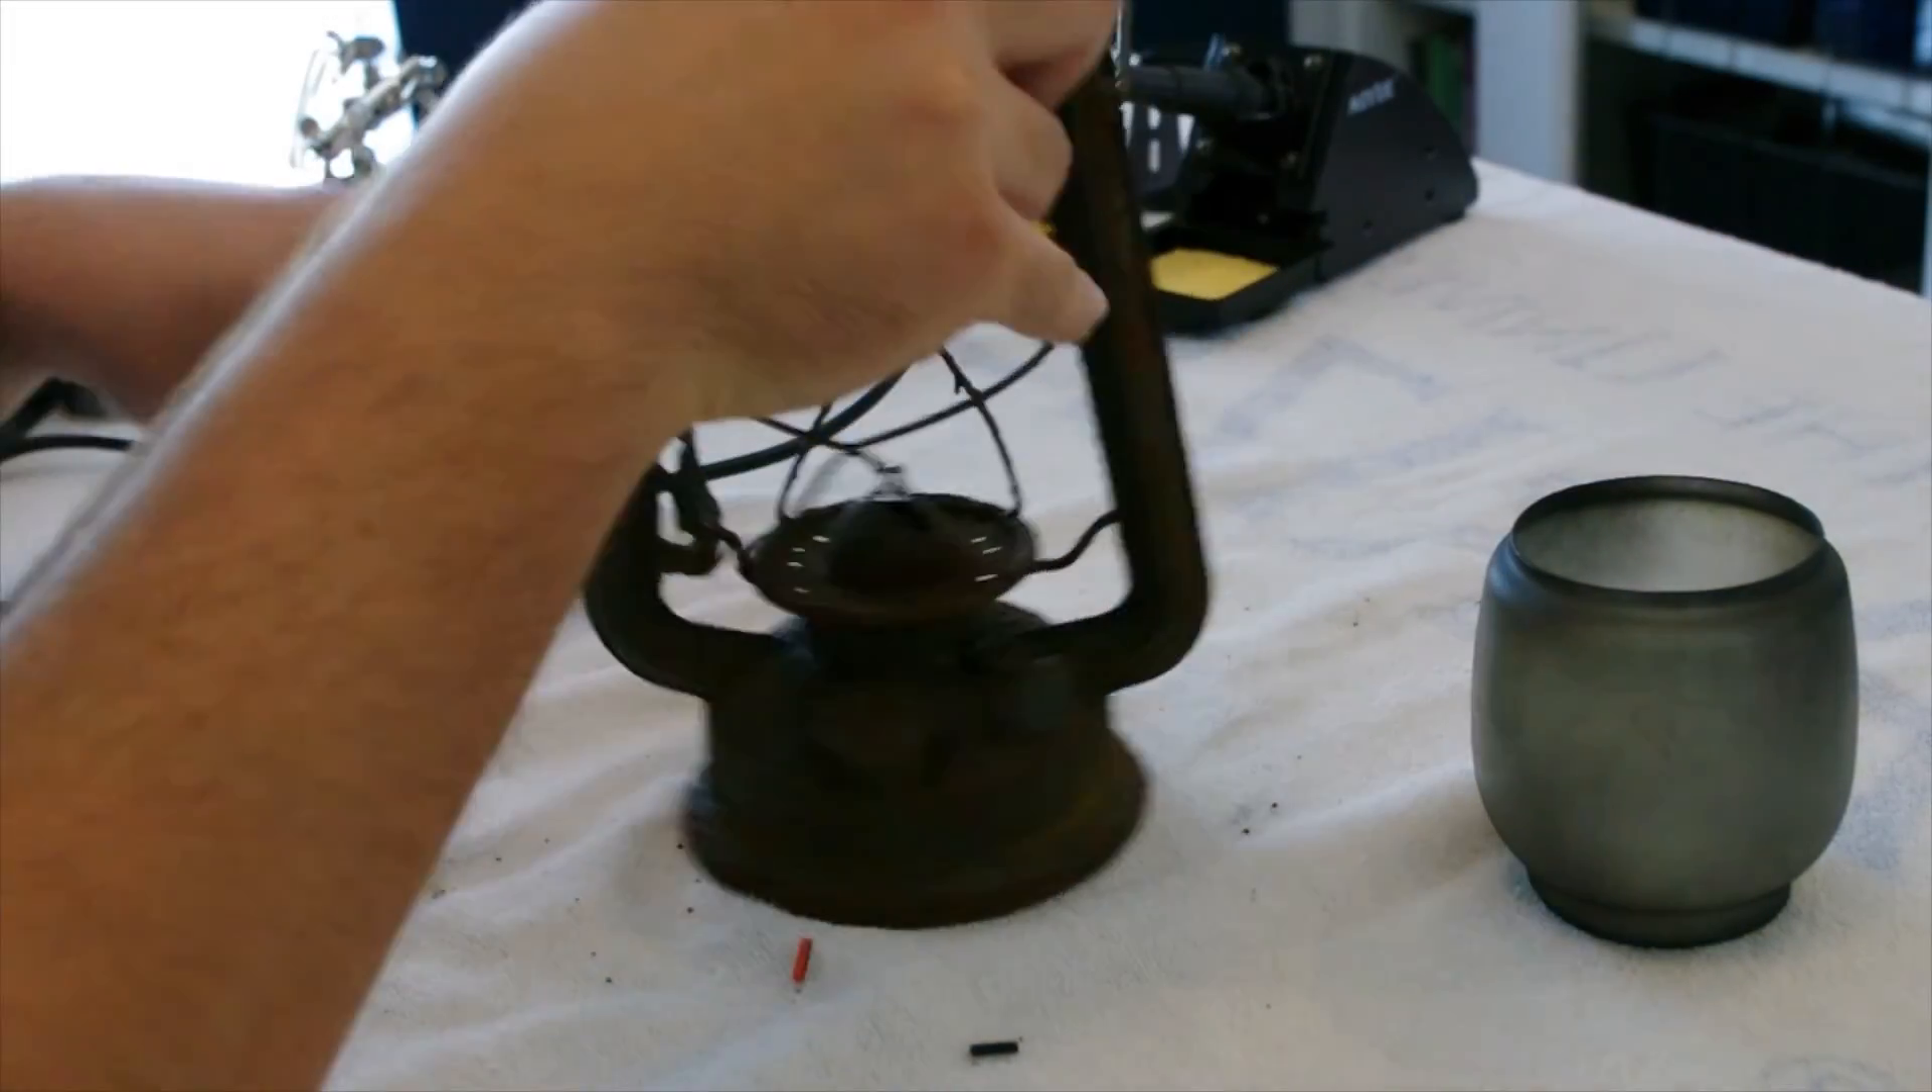Now I just need to put the globe on.